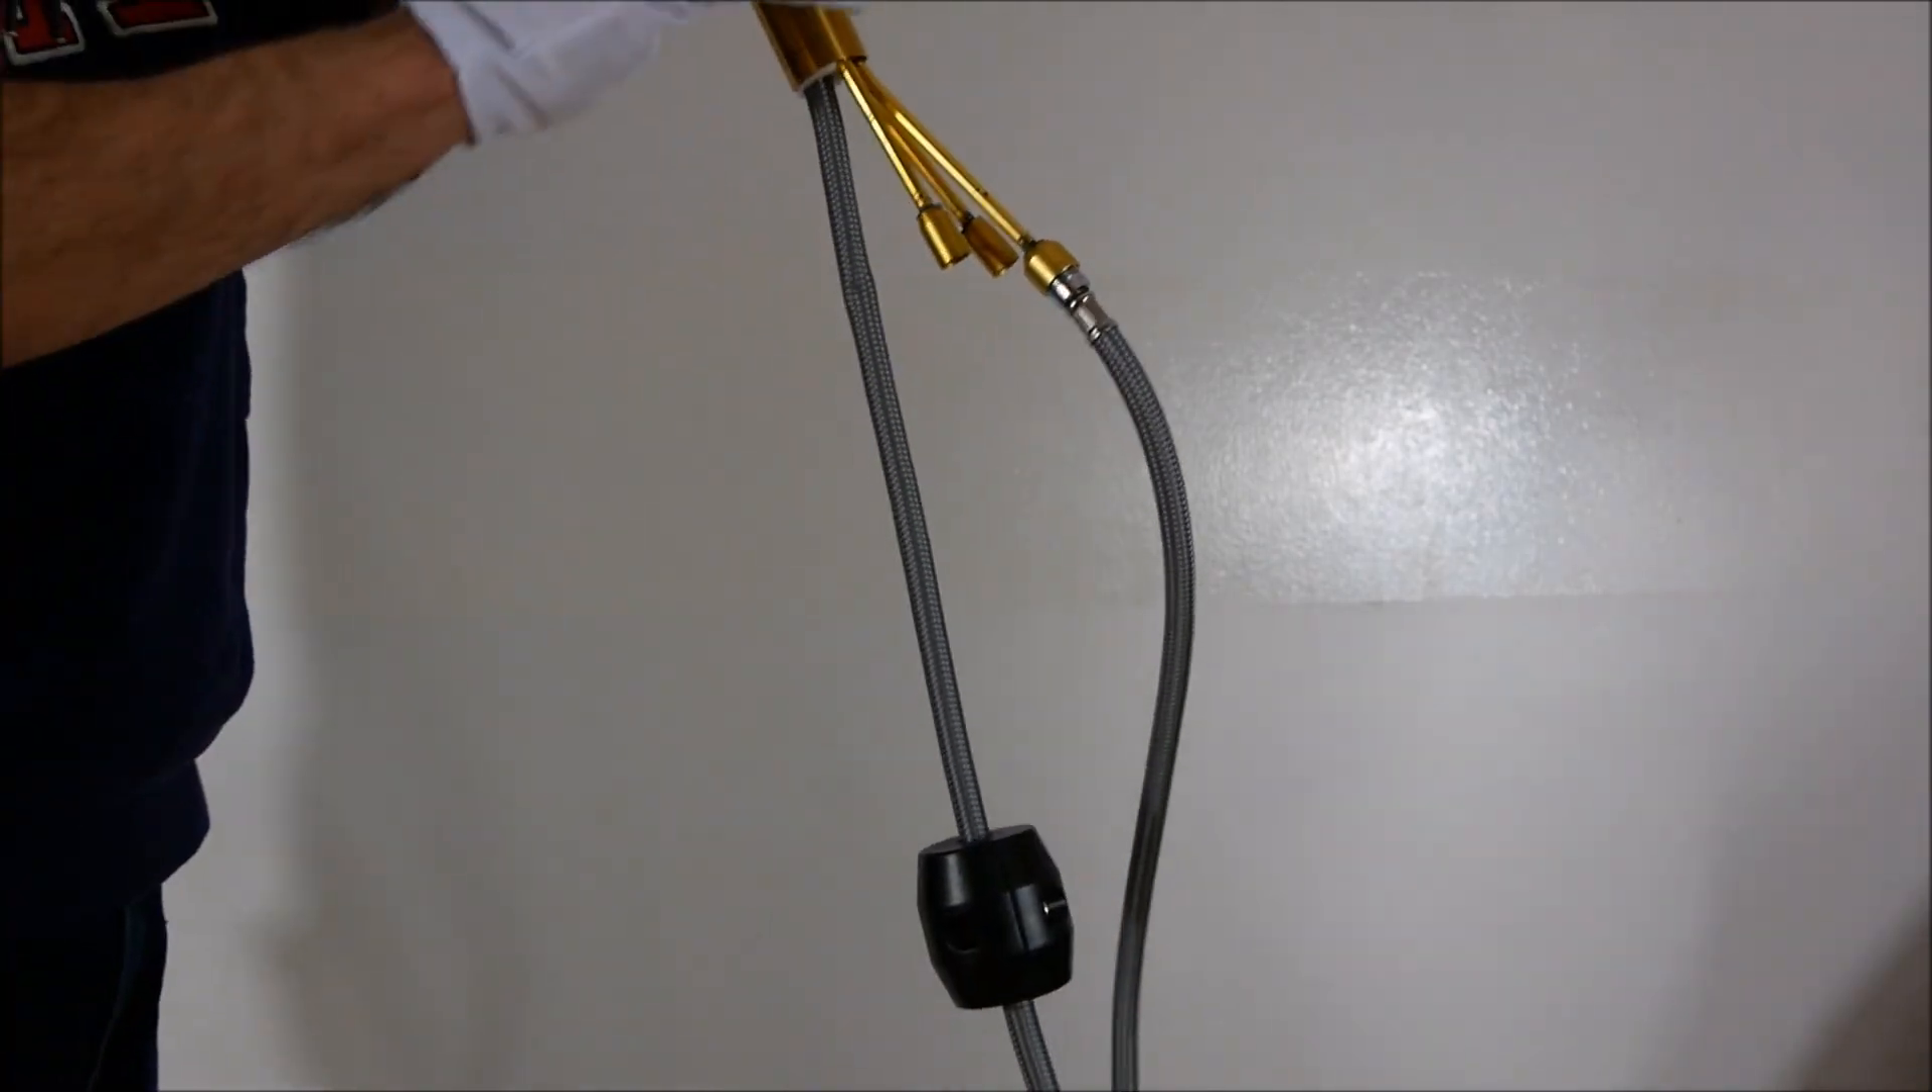Donc là je viens d'installer le contrepoids ça a été vraiment un jeu d'enfant.